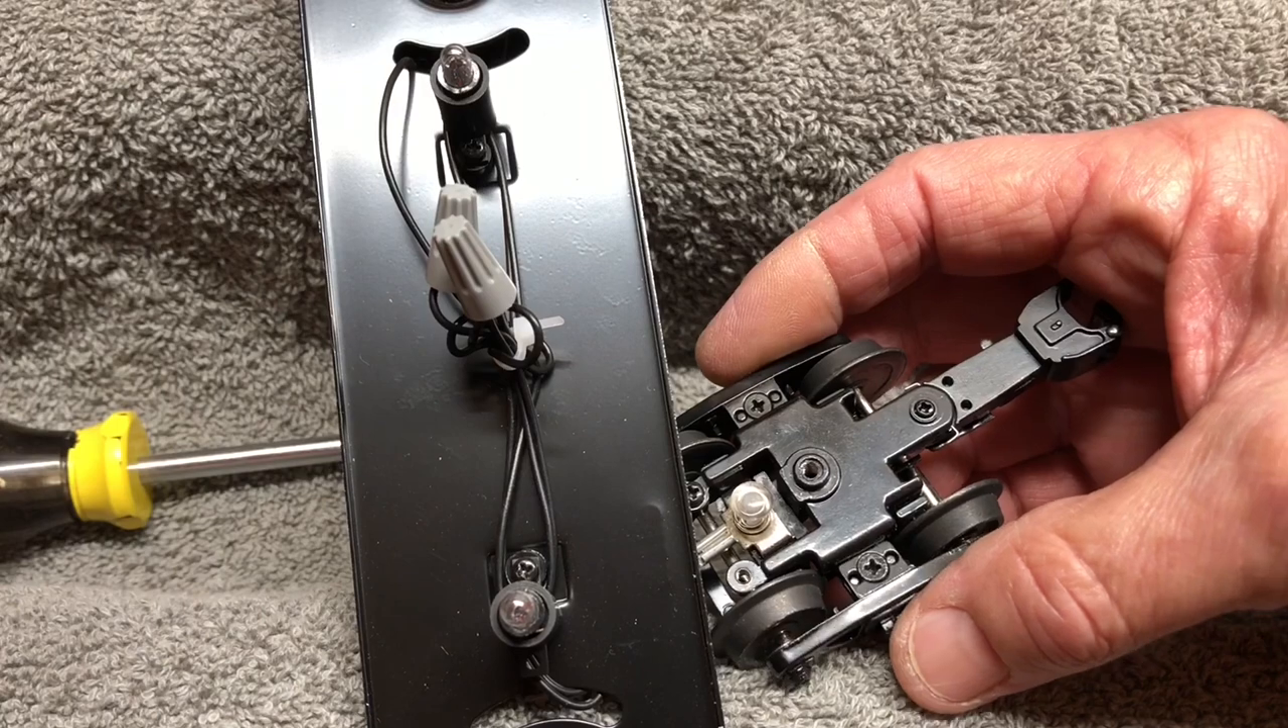We got our truck off. There it is.